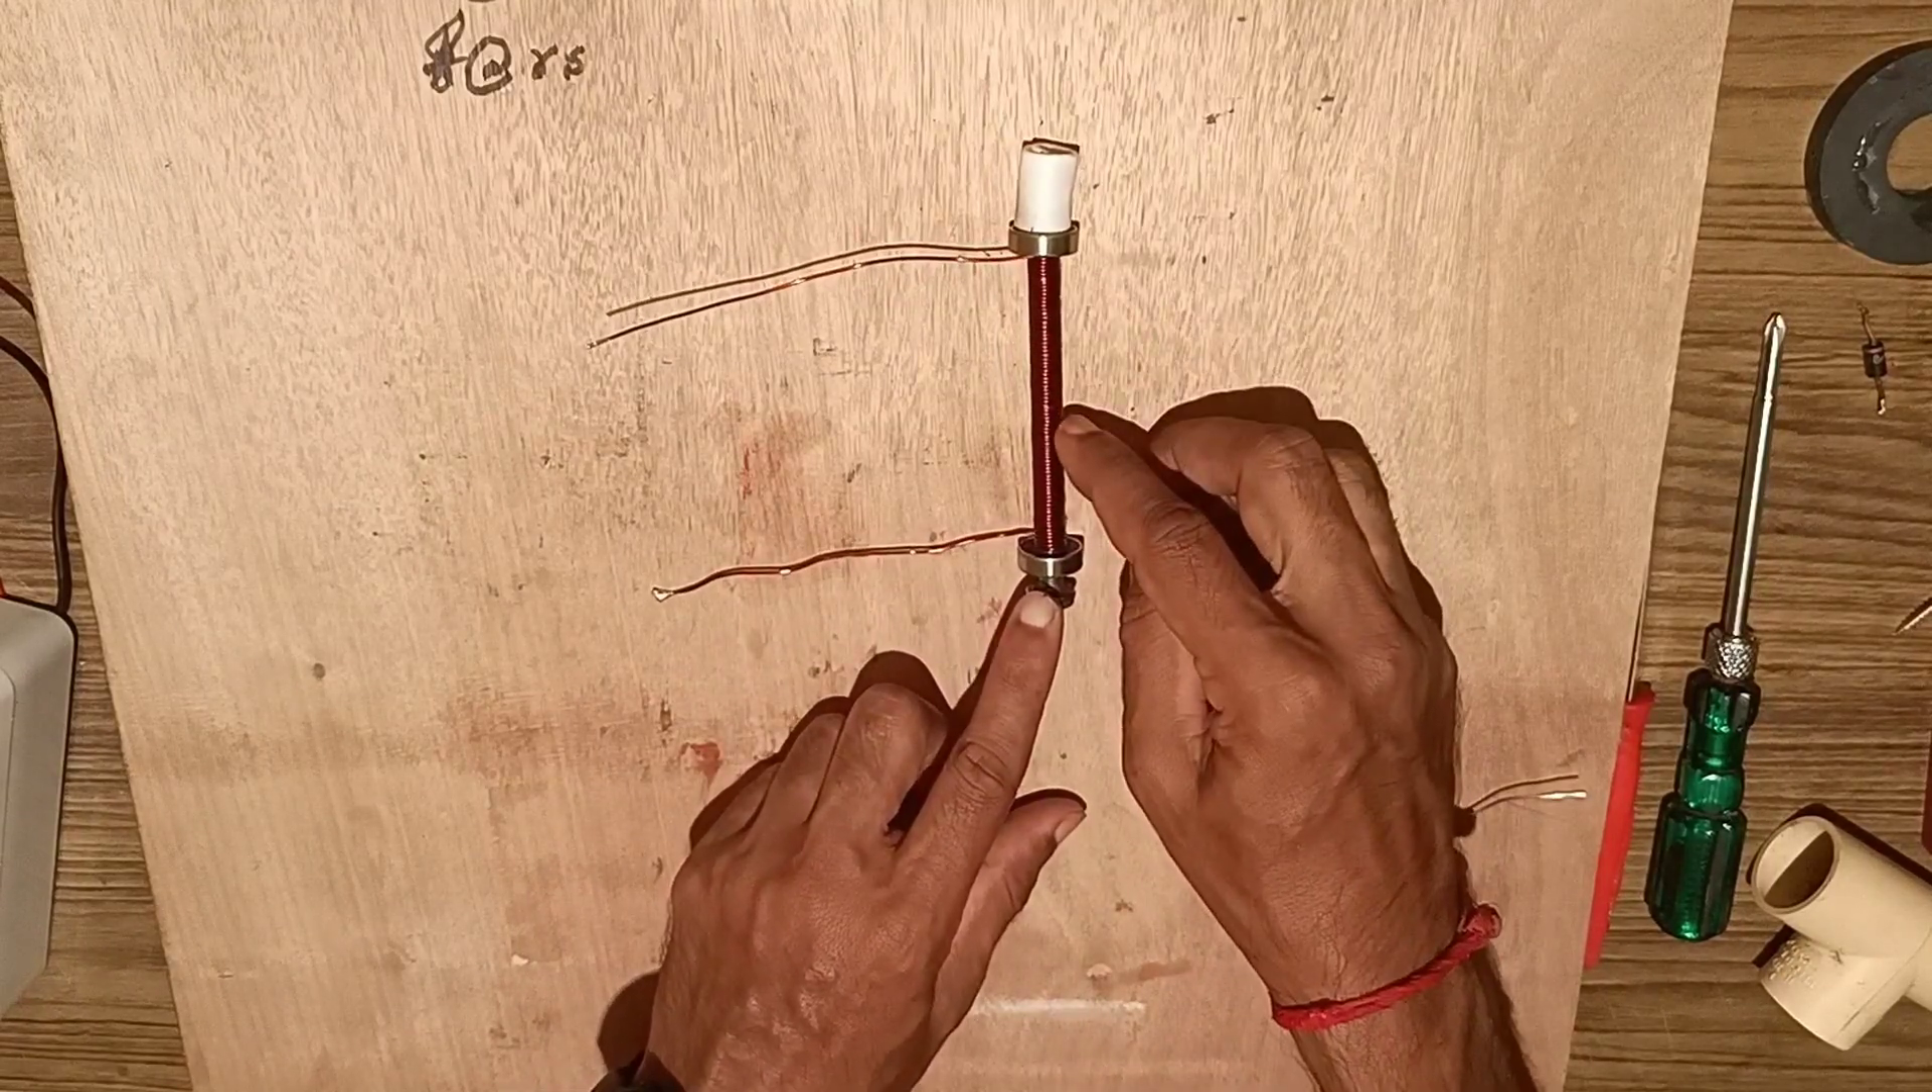So we have completed the windings.